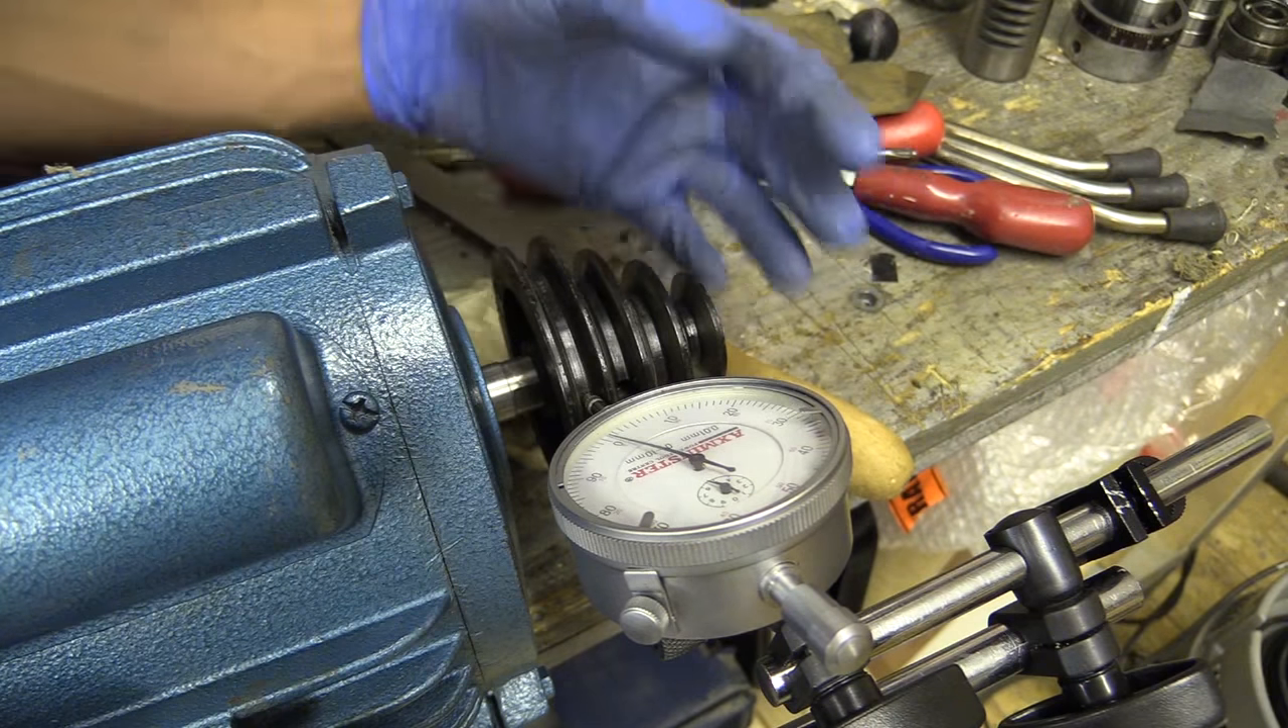I've just put the pulley on the motor and now I'm just checking how well it runs, how true it runs.